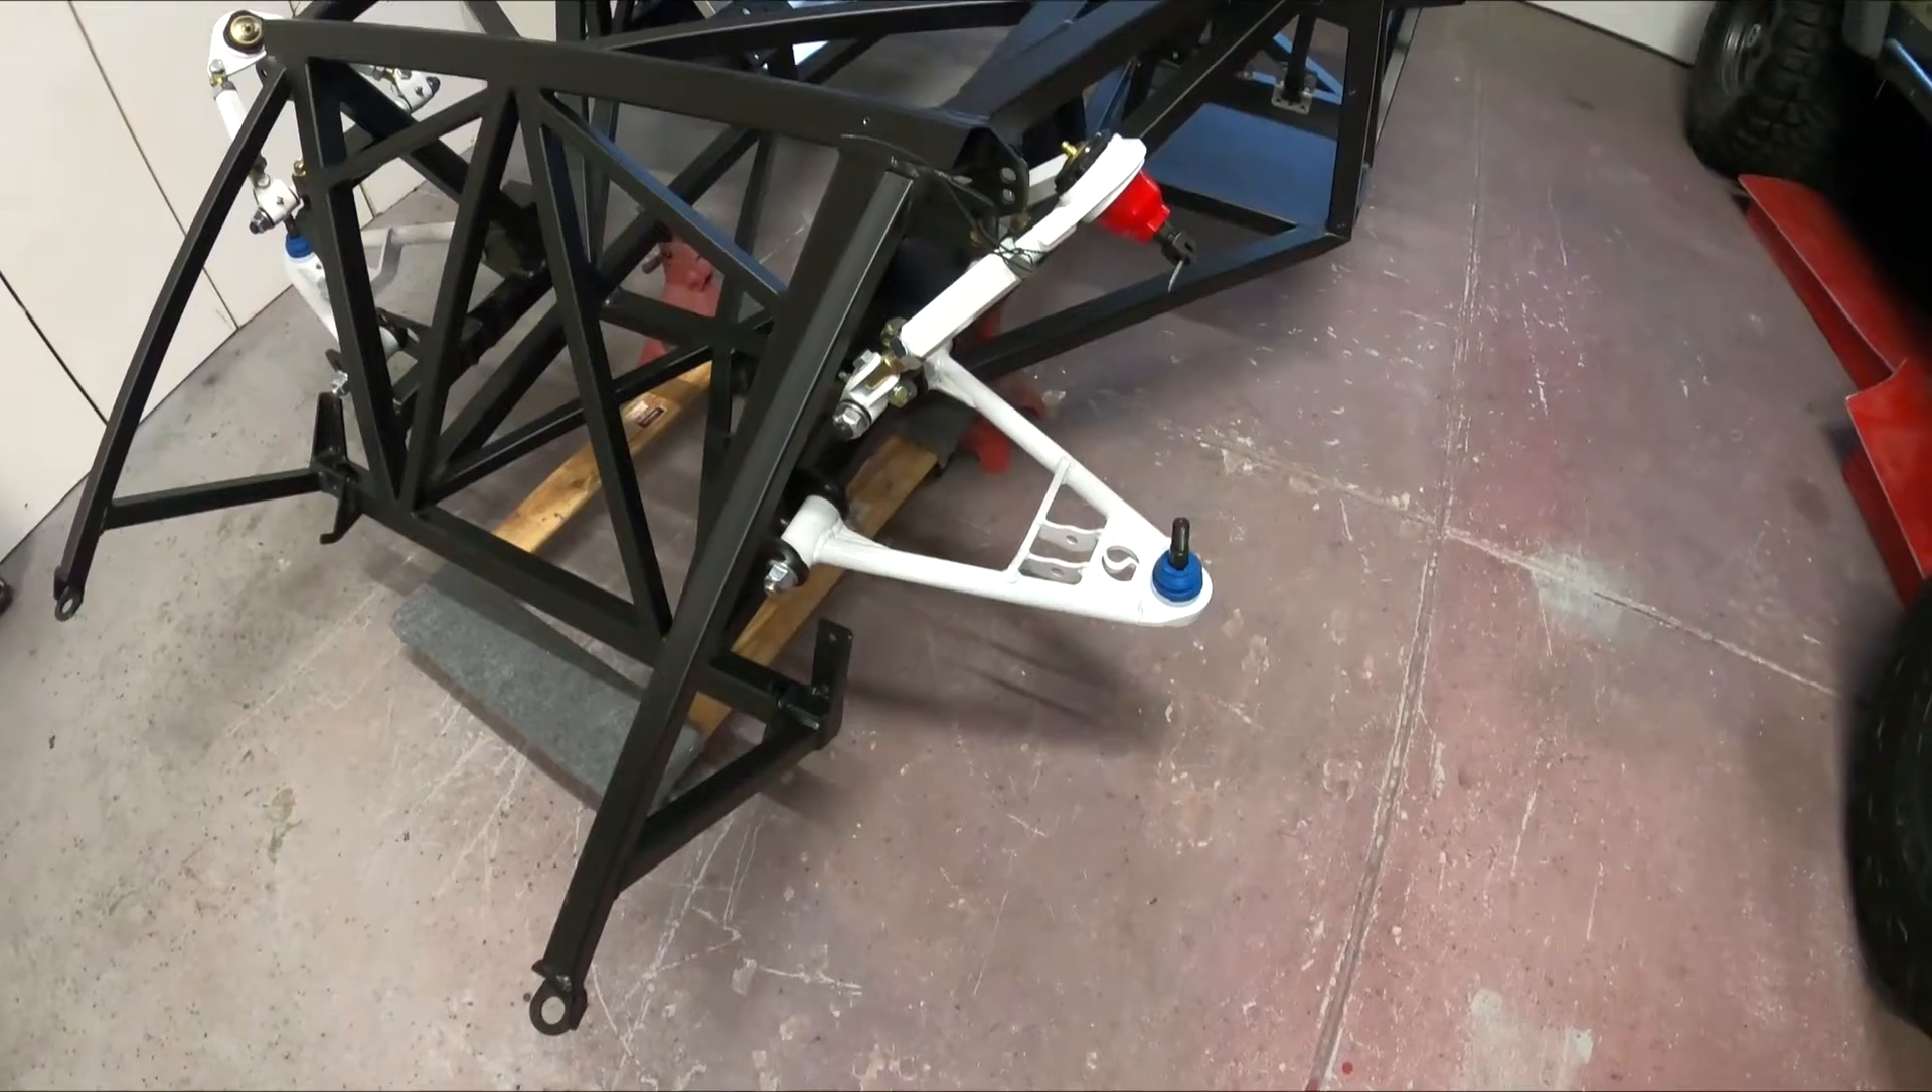Well as you can see I got the upper and lower control arms in bolted up.